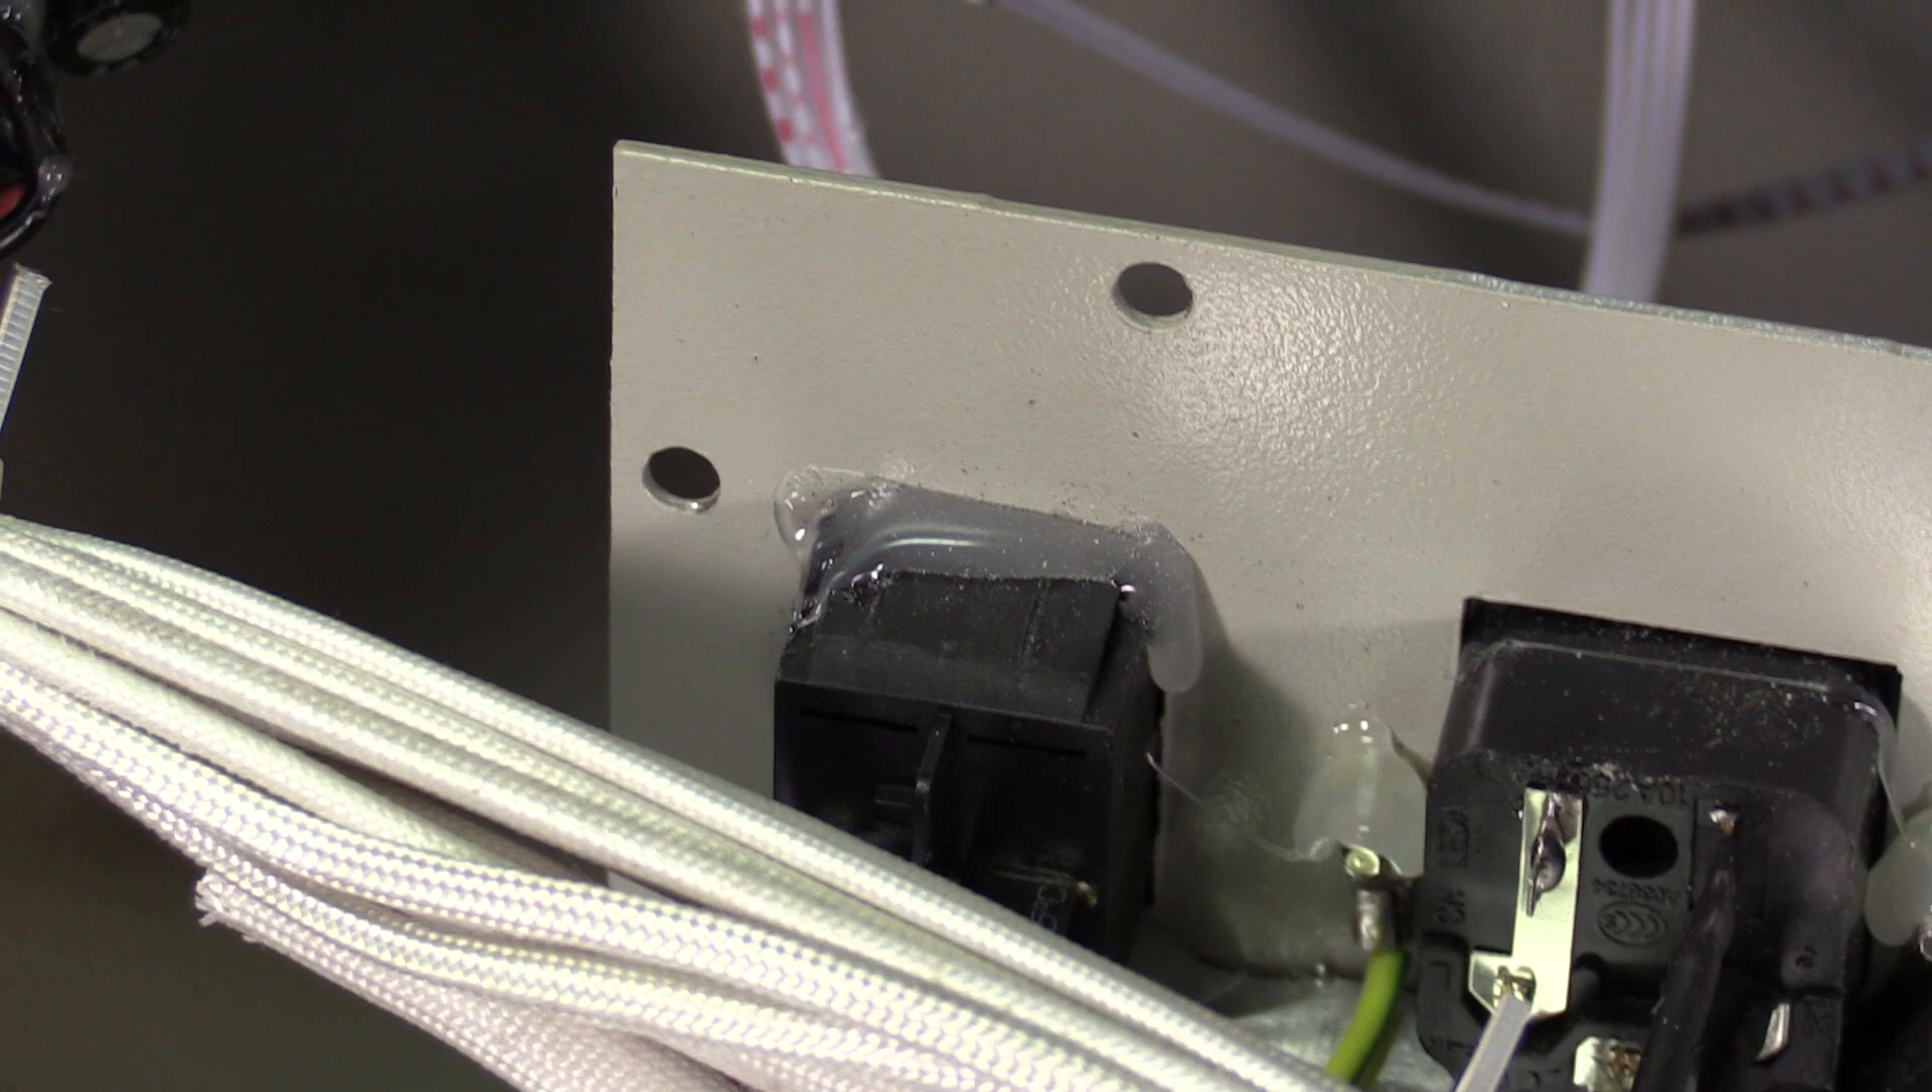Also, the power switch is secured with some hot snot.